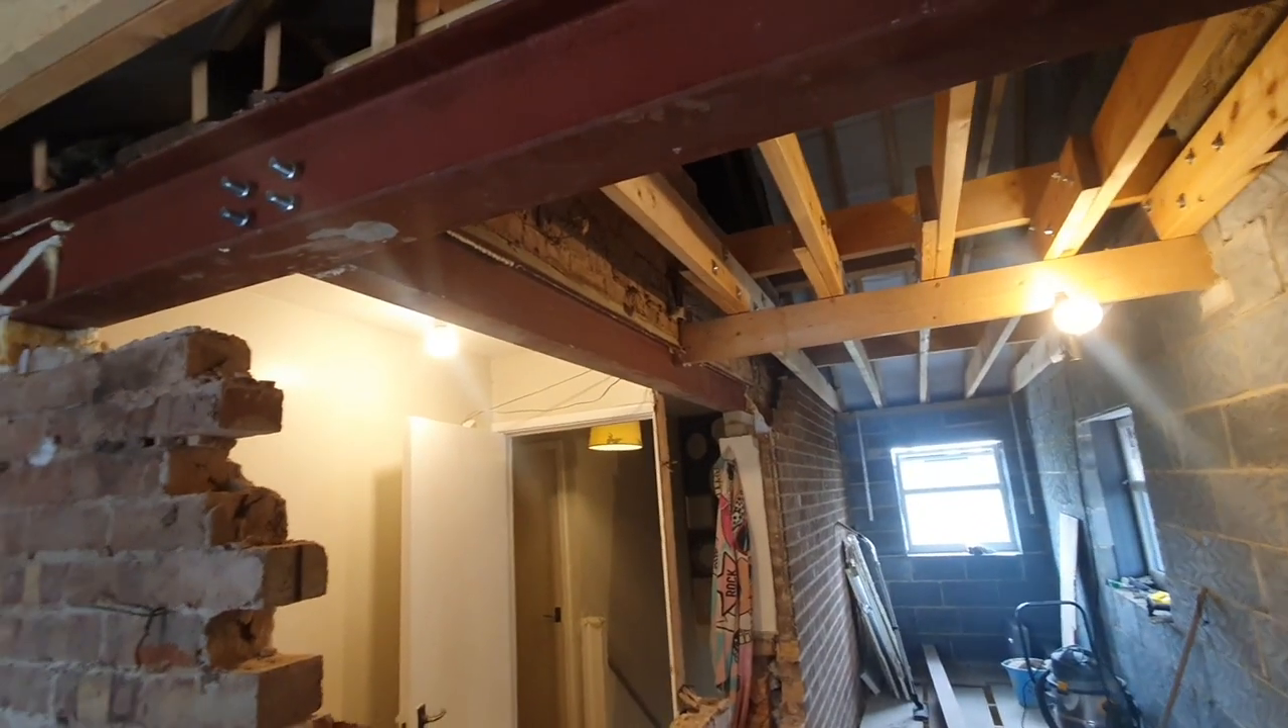Everything above is now supported on these two beautifully installed steels.